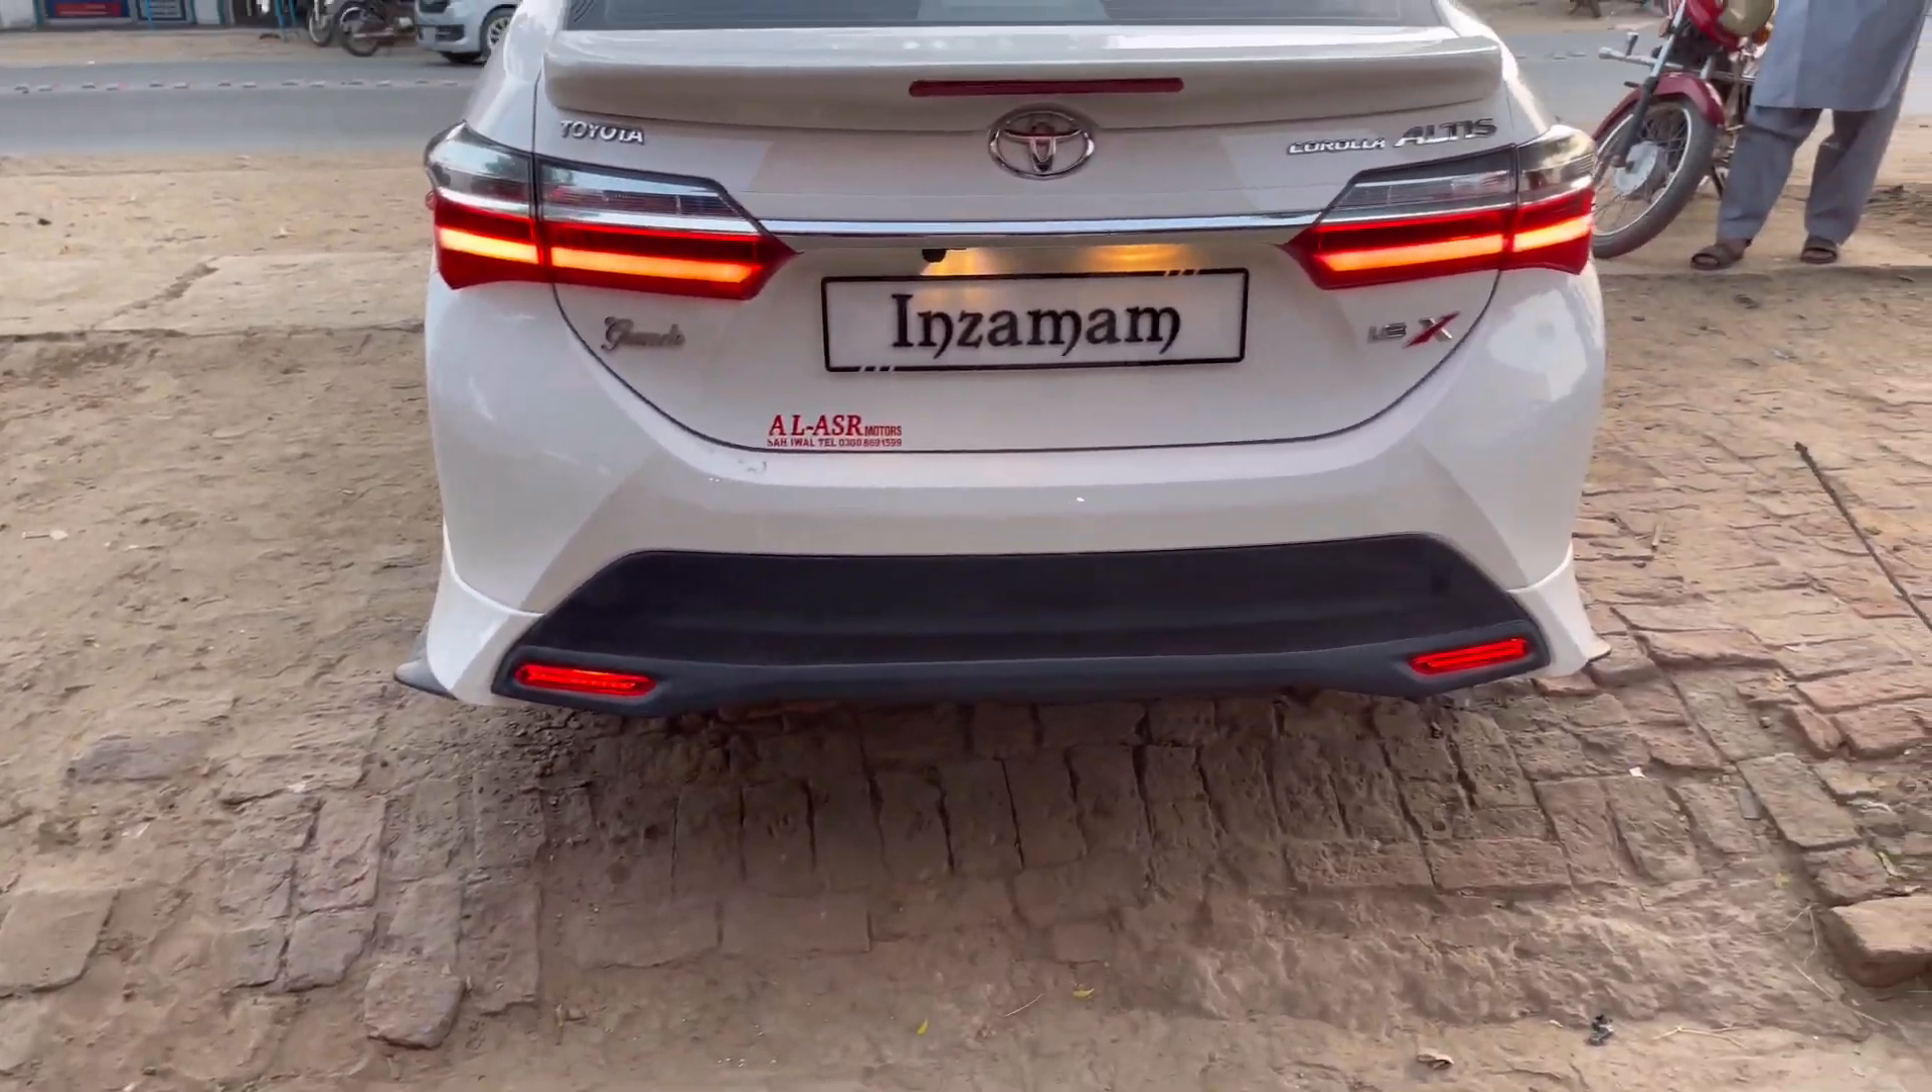فائنلی ریفلیکٹر ہمارے انسٹال ہو گئے ہیں۔